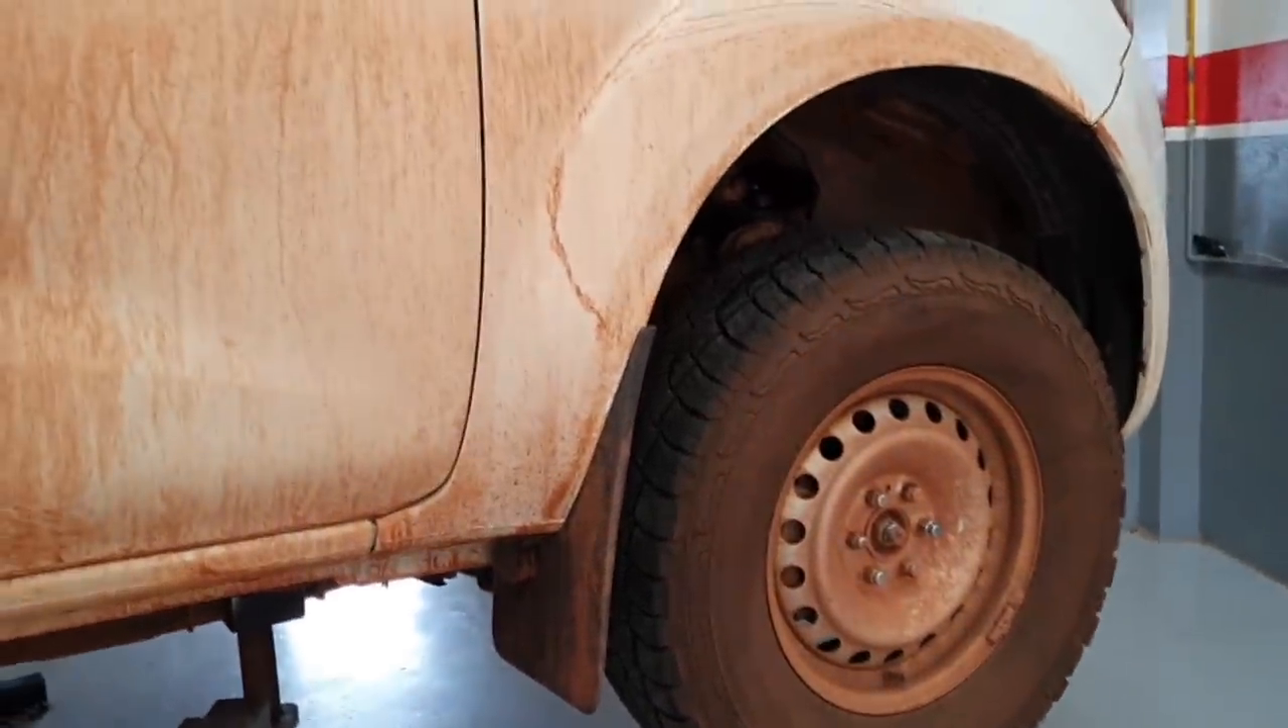Colocamos os pneus para terminar a caminhonete.